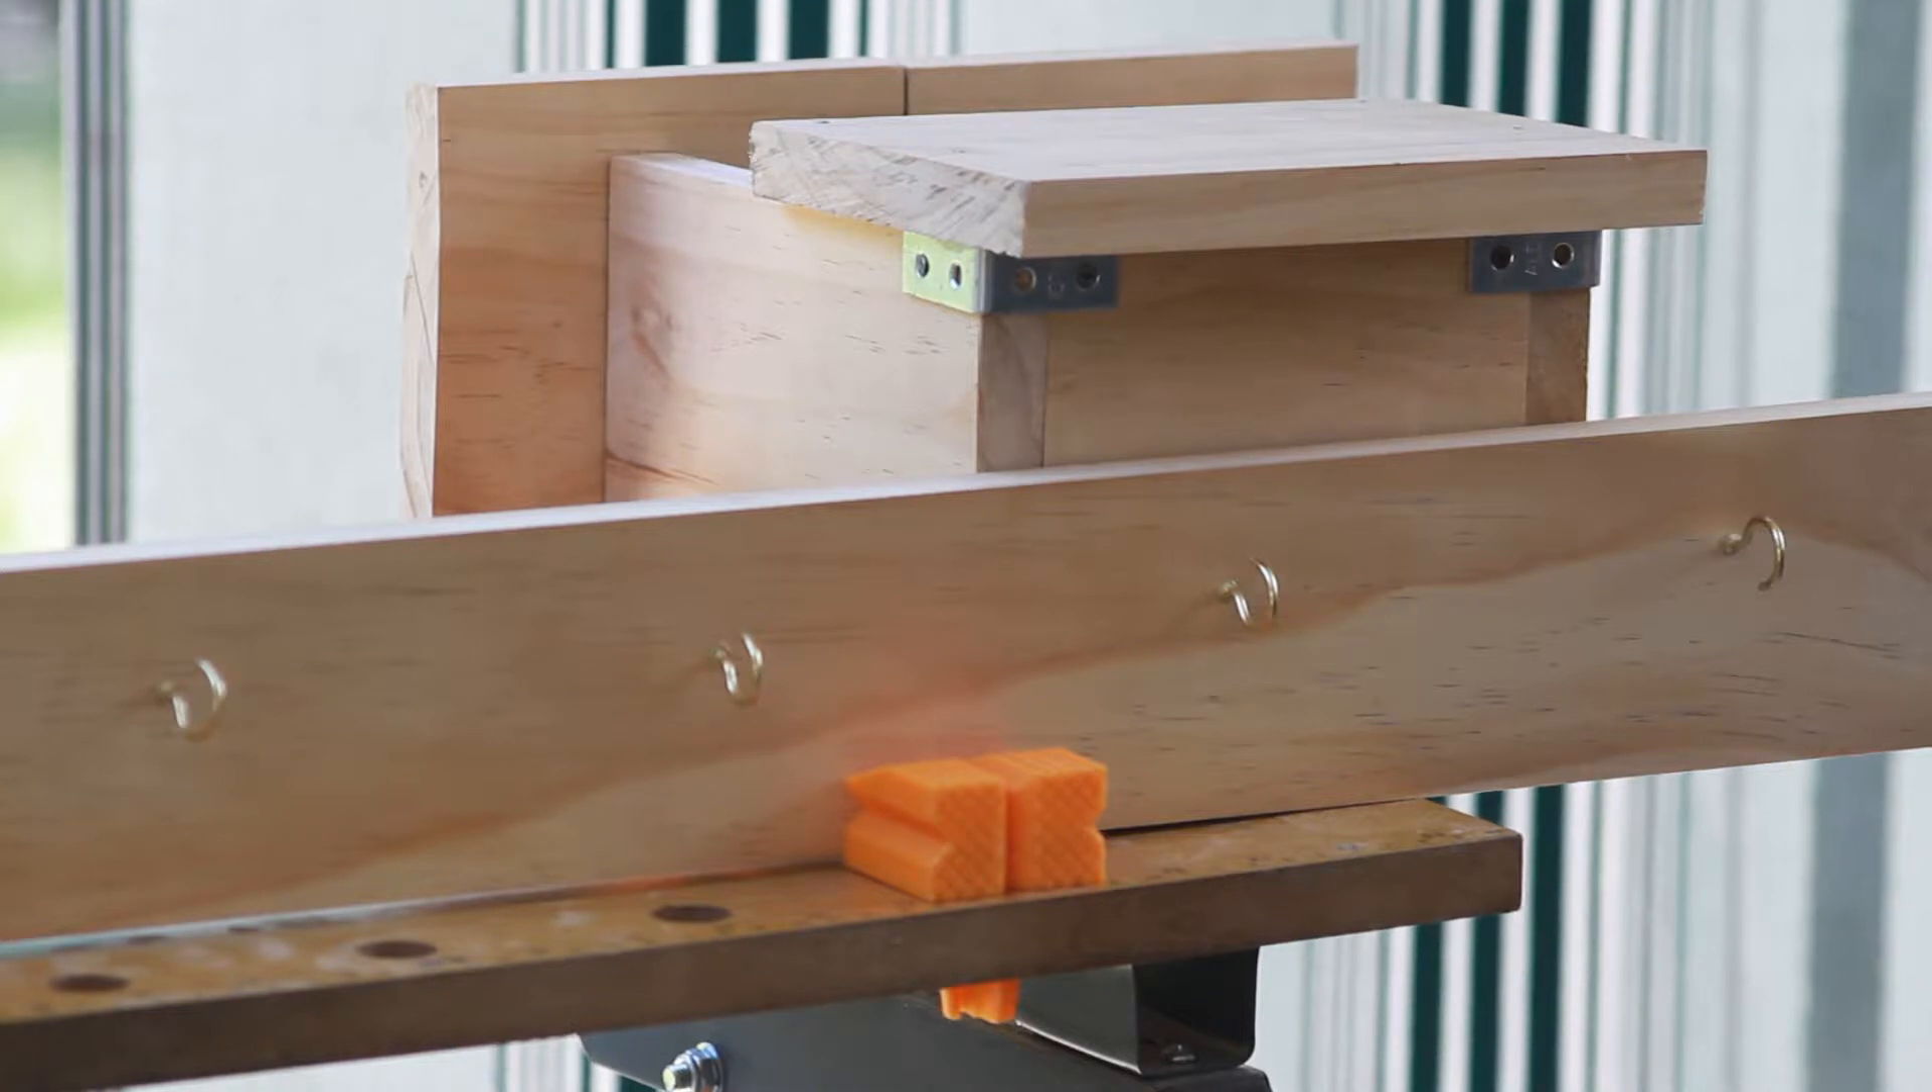I know it don't look like much, but when it's finished the birds will love it. The next thing I did was to attach these four hooks to the underside of the shelf before putting the shelf and the bird box into the aviary.